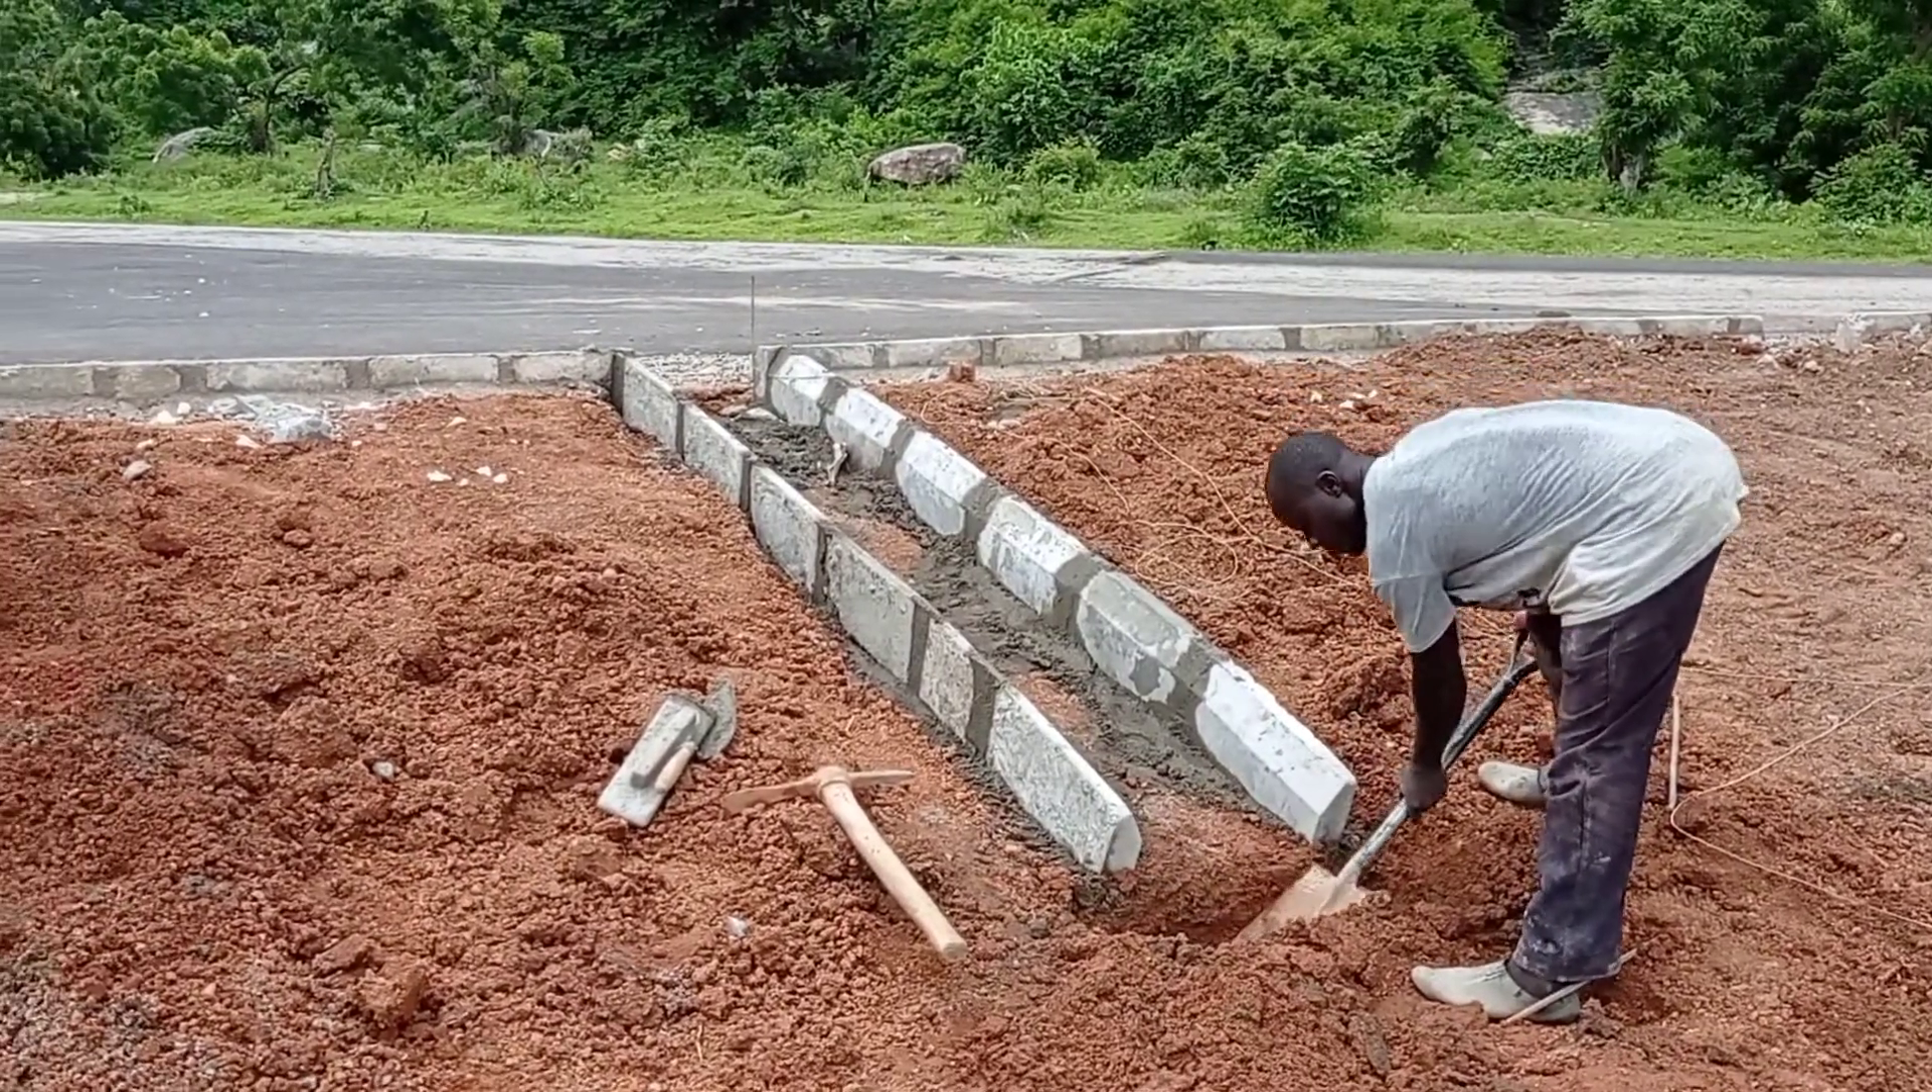Here you can see that these curb stones have been placed.